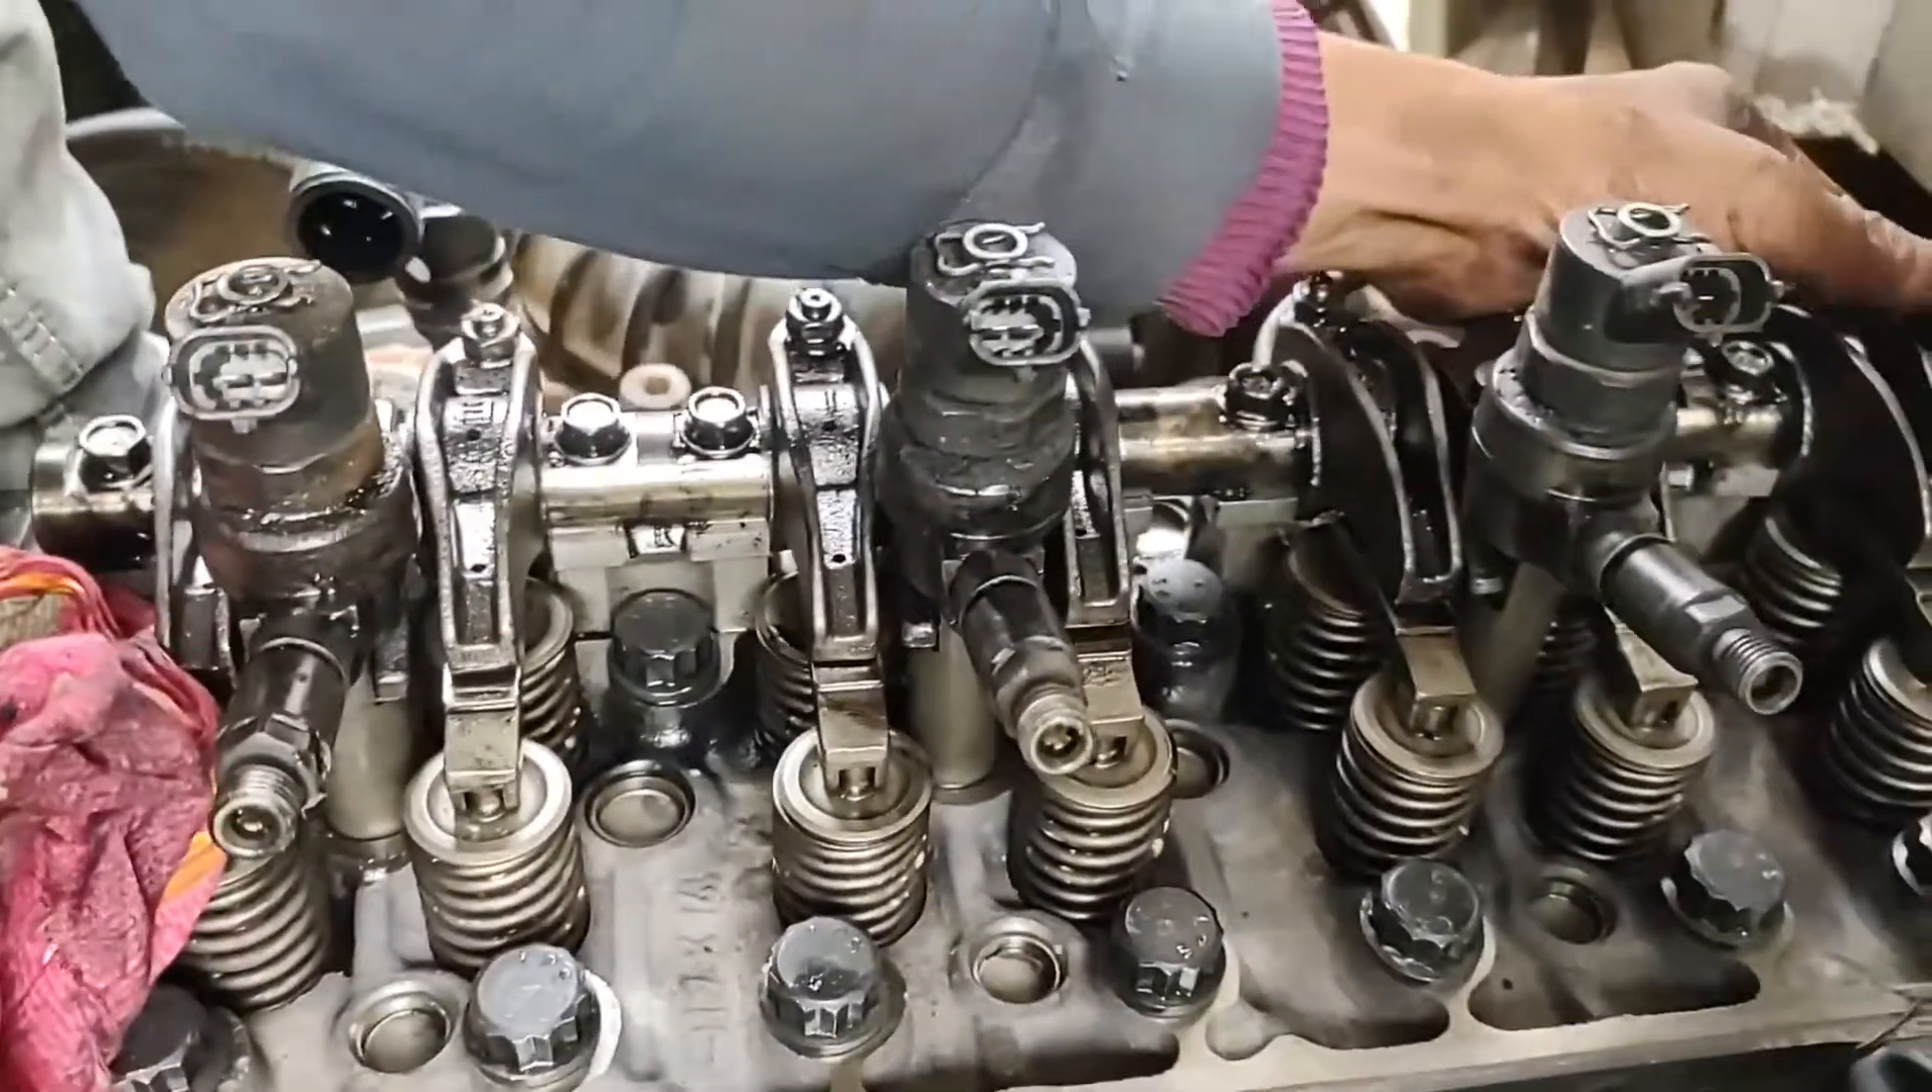तो यह इन्जेक्टर्स लग चुके हैं।